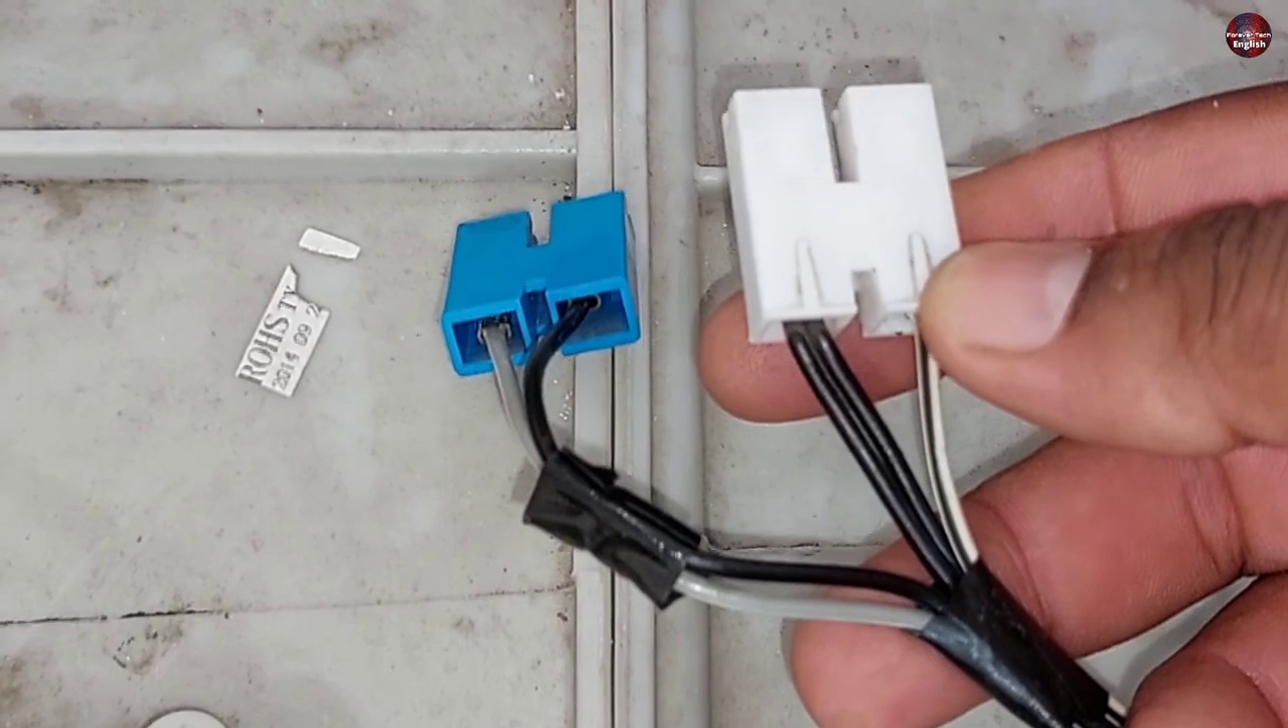You can see two wires are installed with the blue connector and three wires are installed with the white connector.